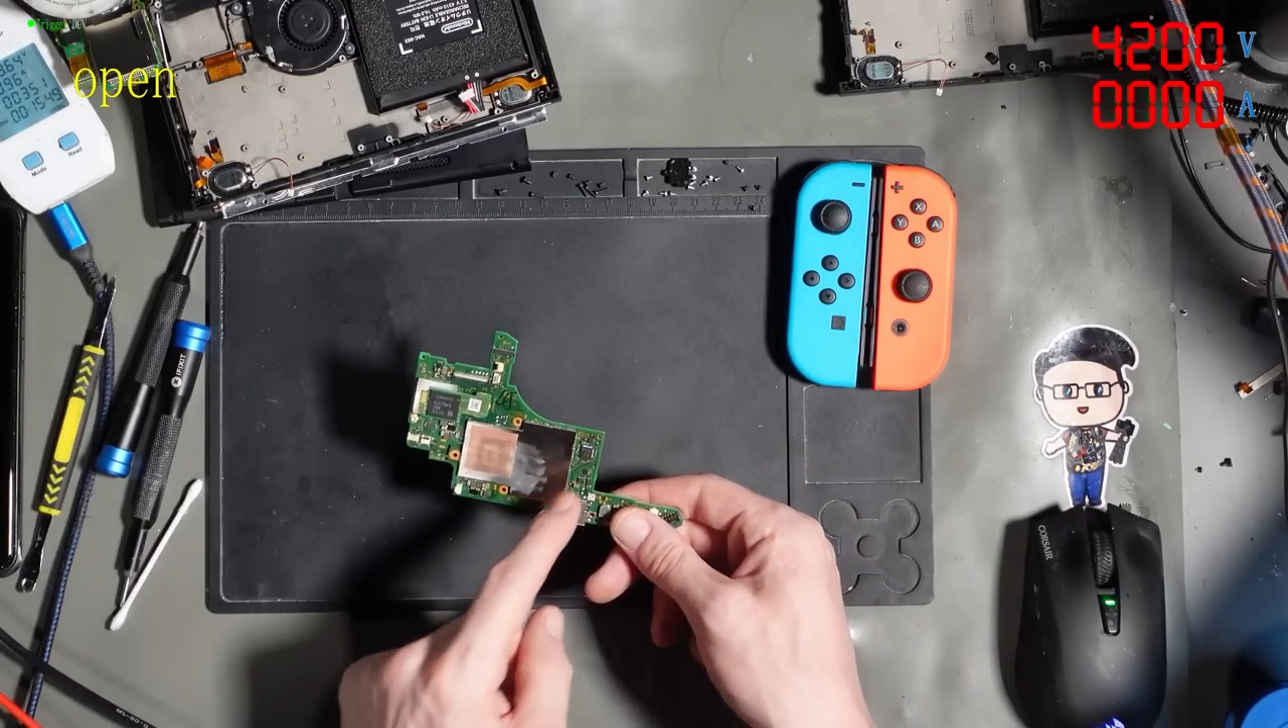So, I've got the board out there.